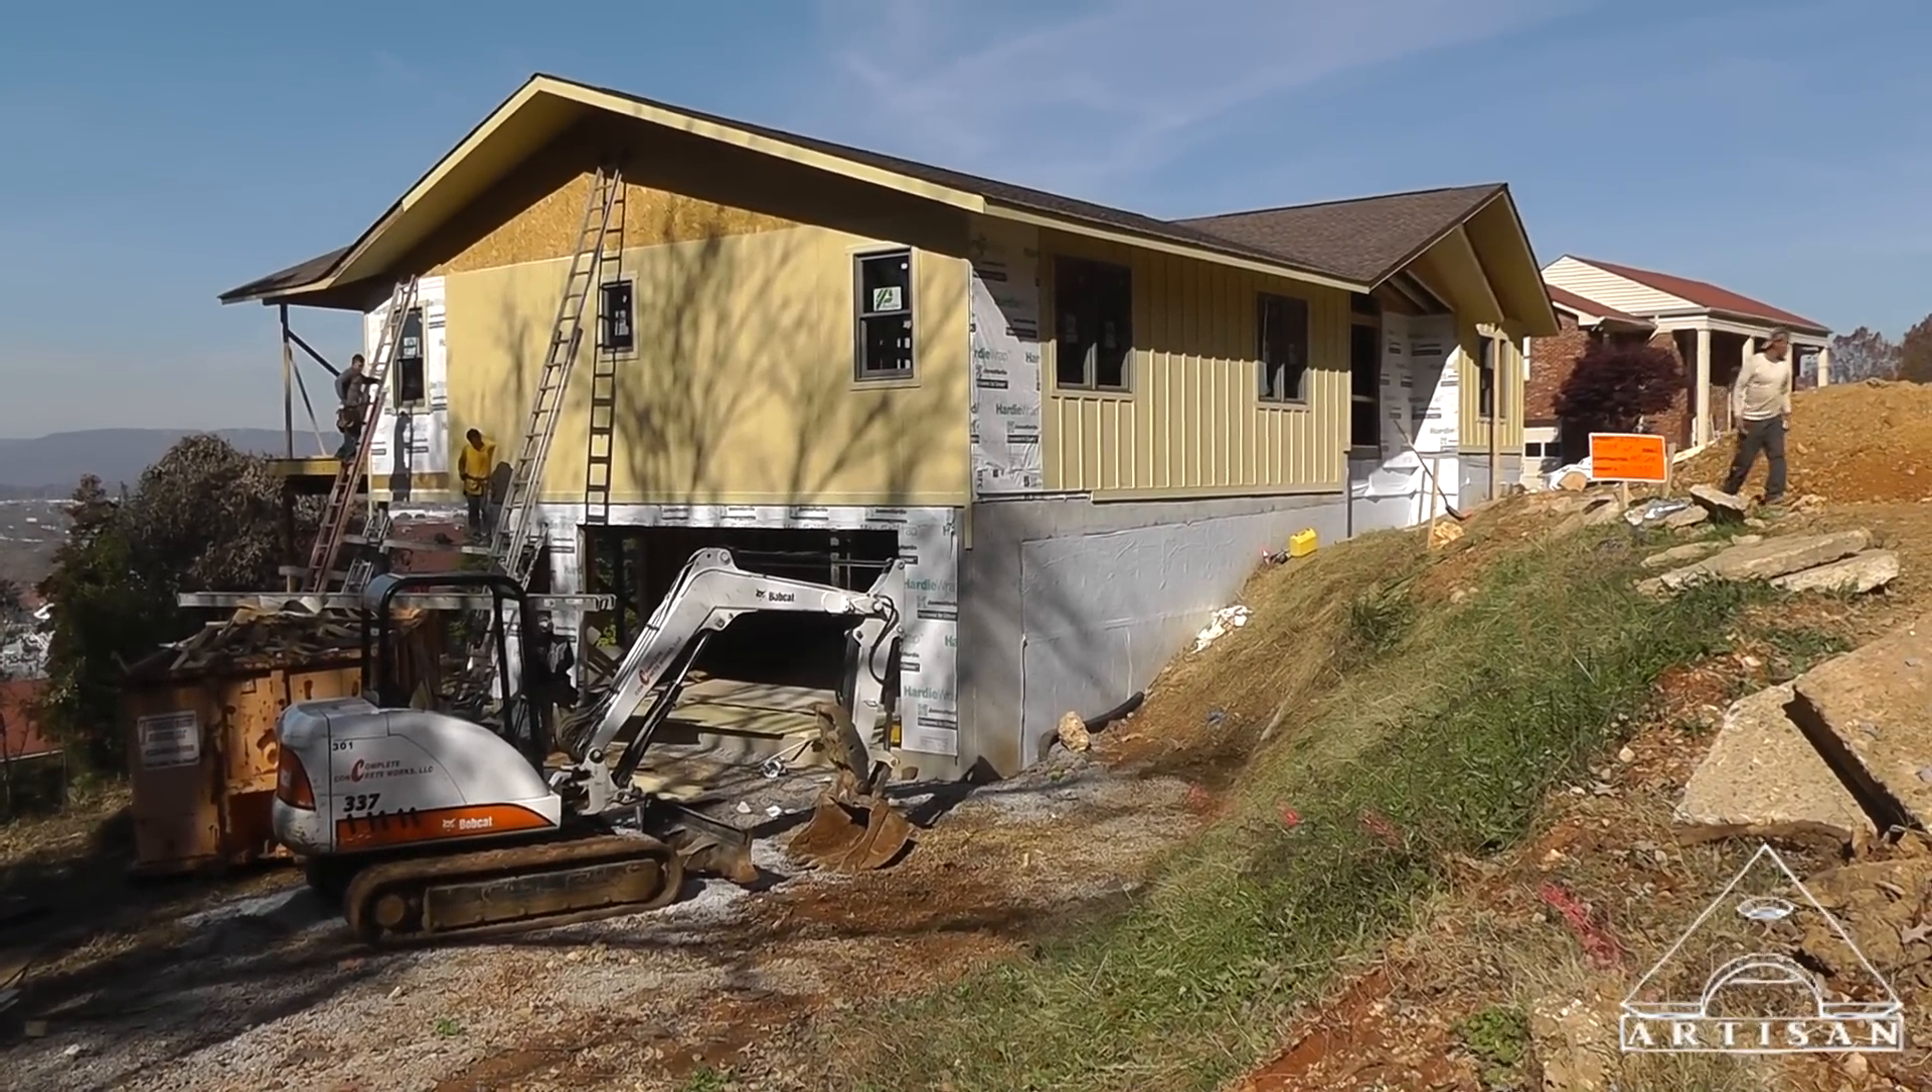Got our roofing. Got most of our windows in.